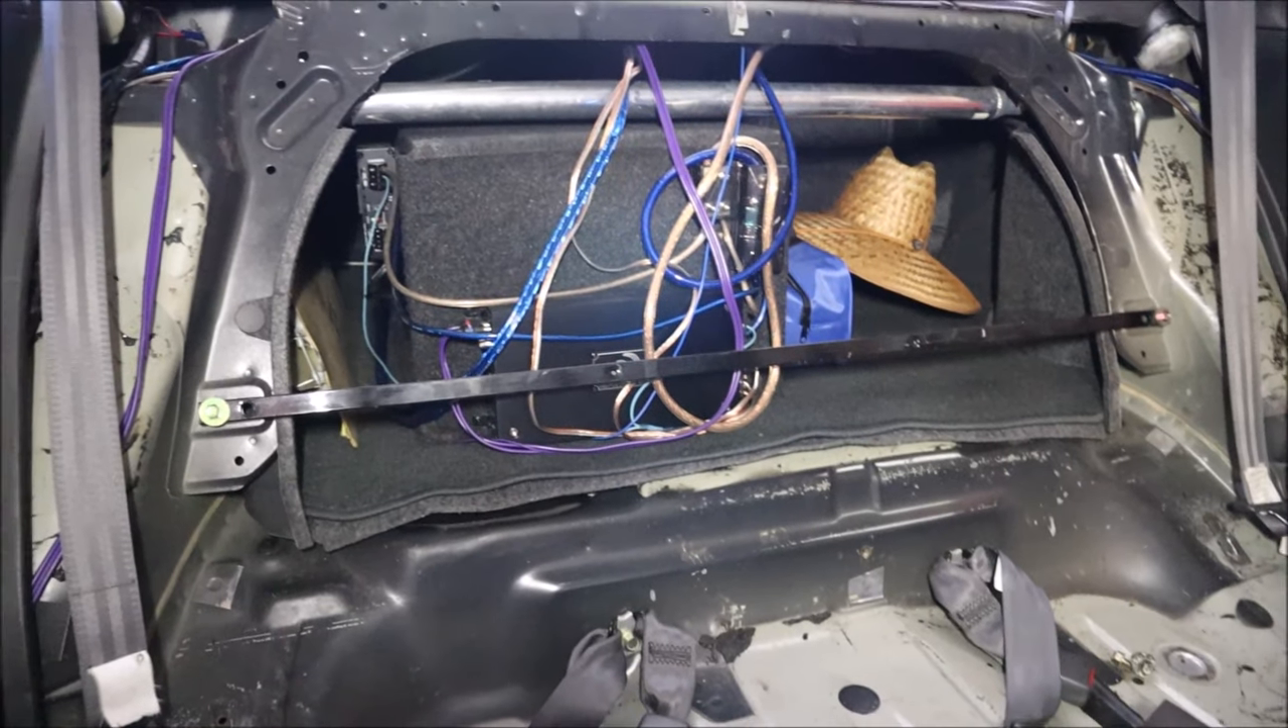Now that the rear seat is removed you can see that there is stuff in the trunk.